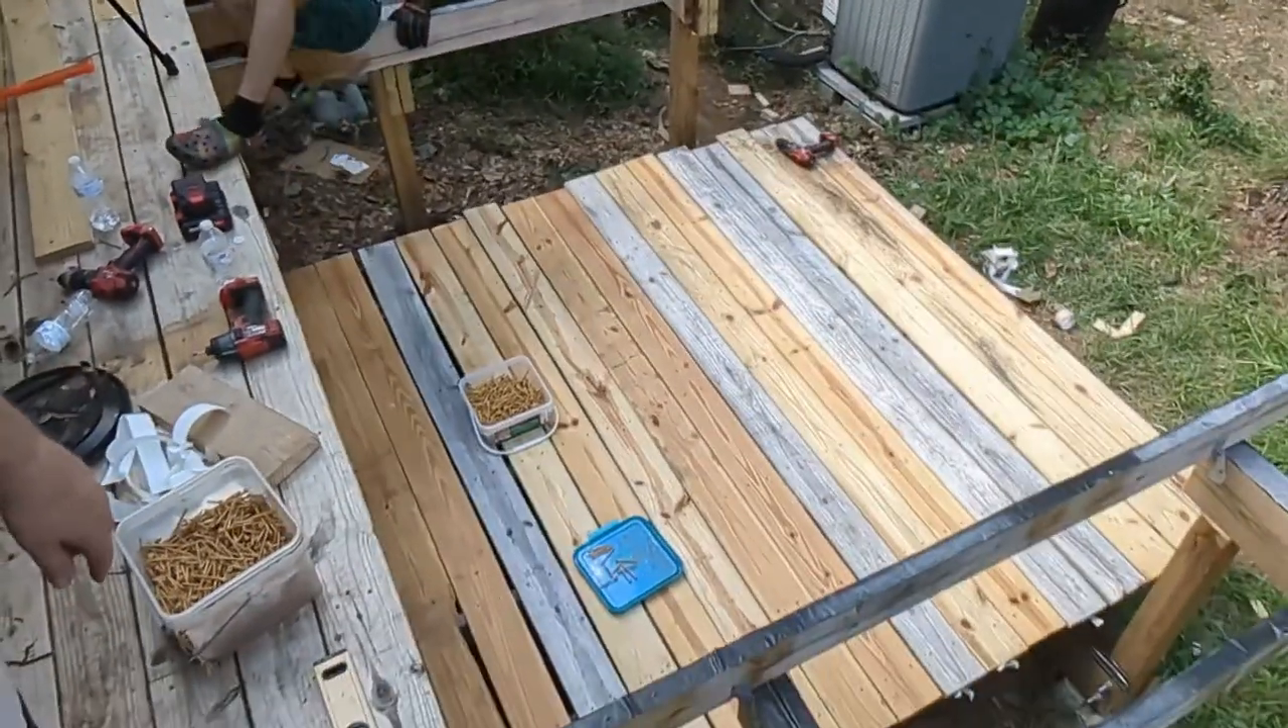There's all the decking done for the hot tub.